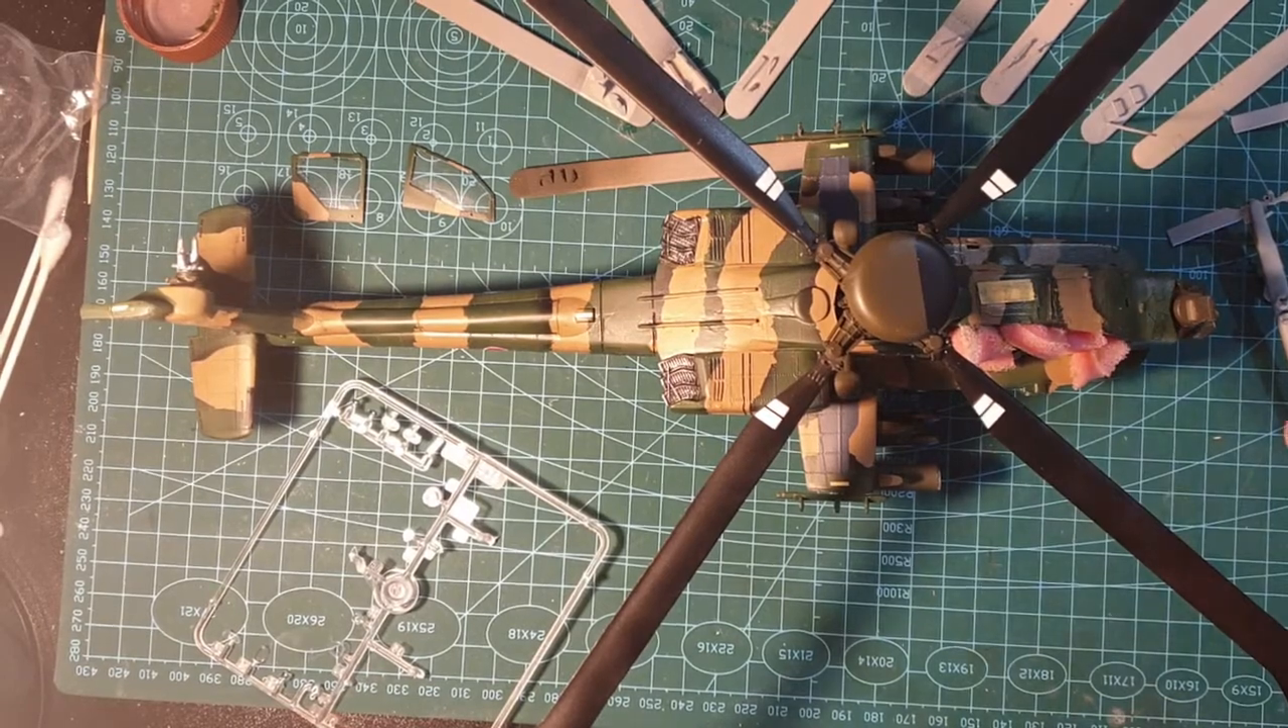We've now got the main rotor in place and this is designed to come on and off so it does spin round.